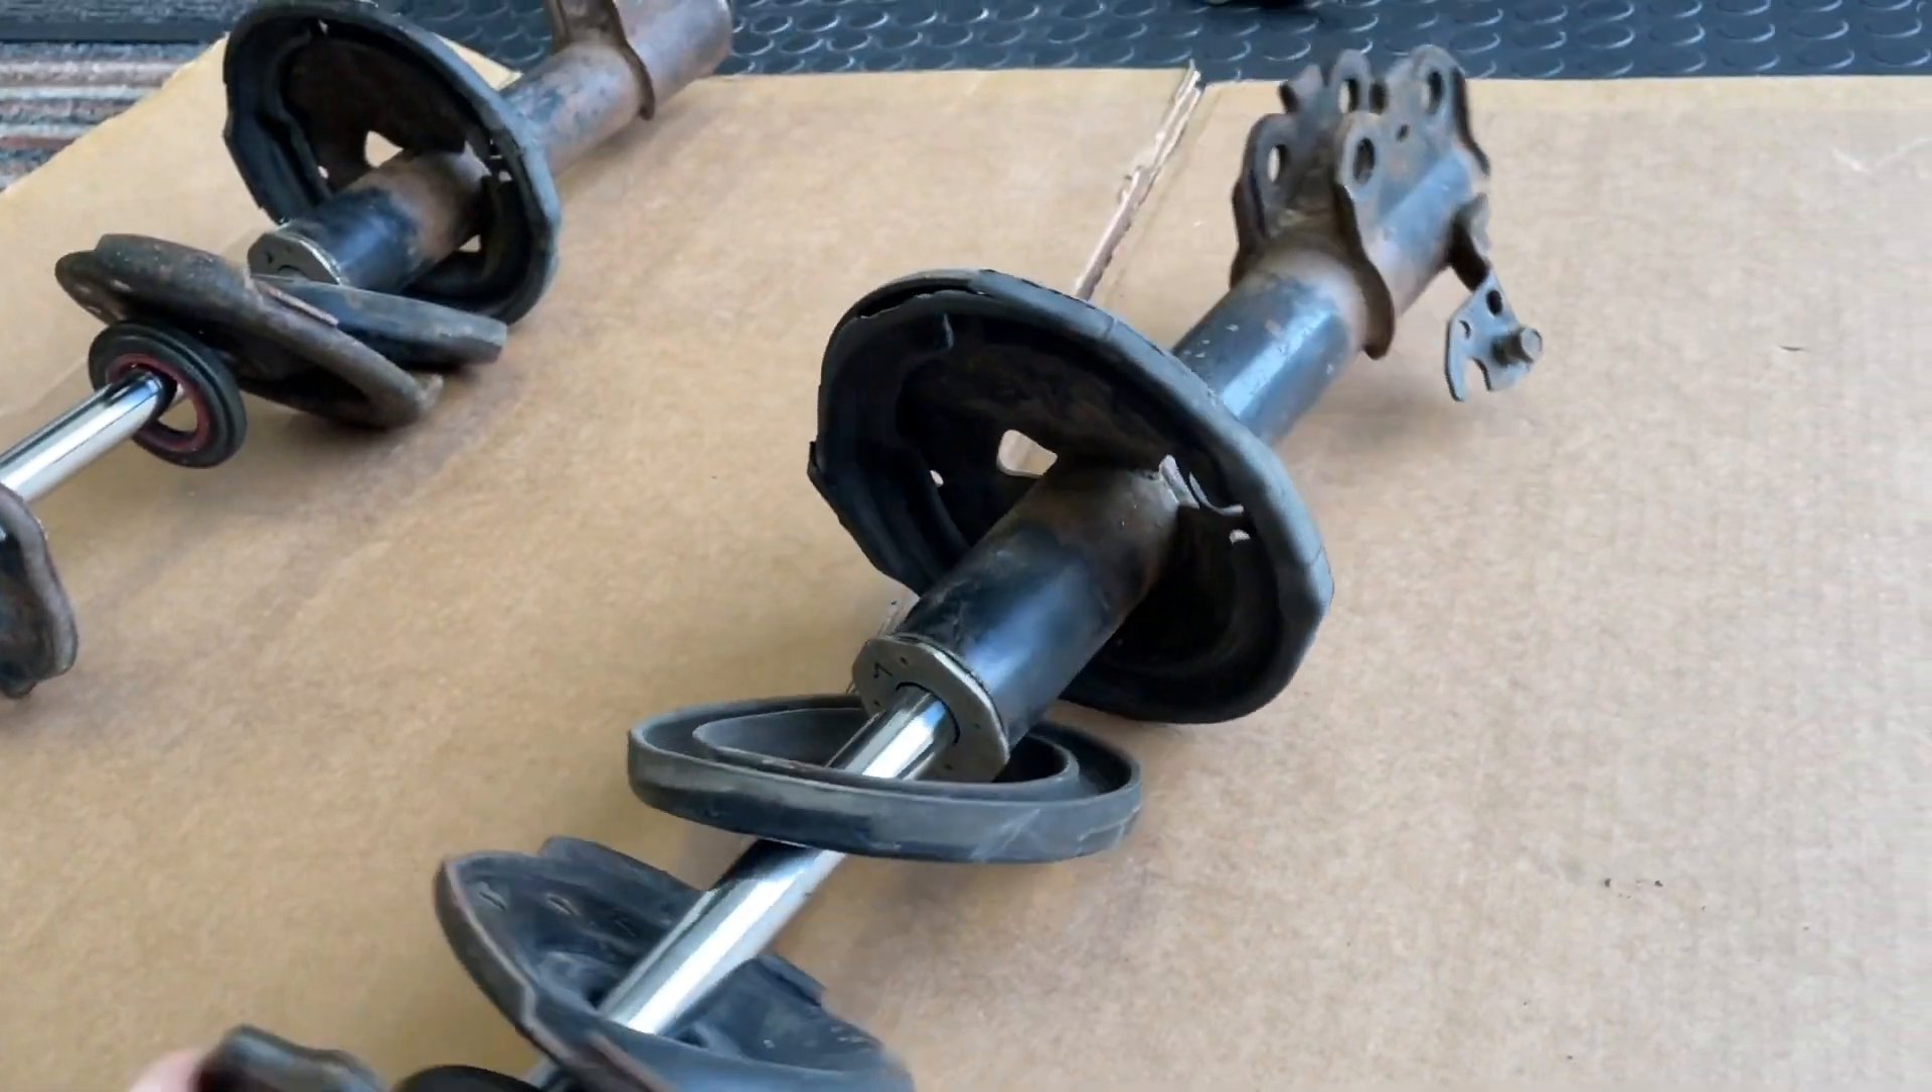And here is the shocks. I've taken the springs off.